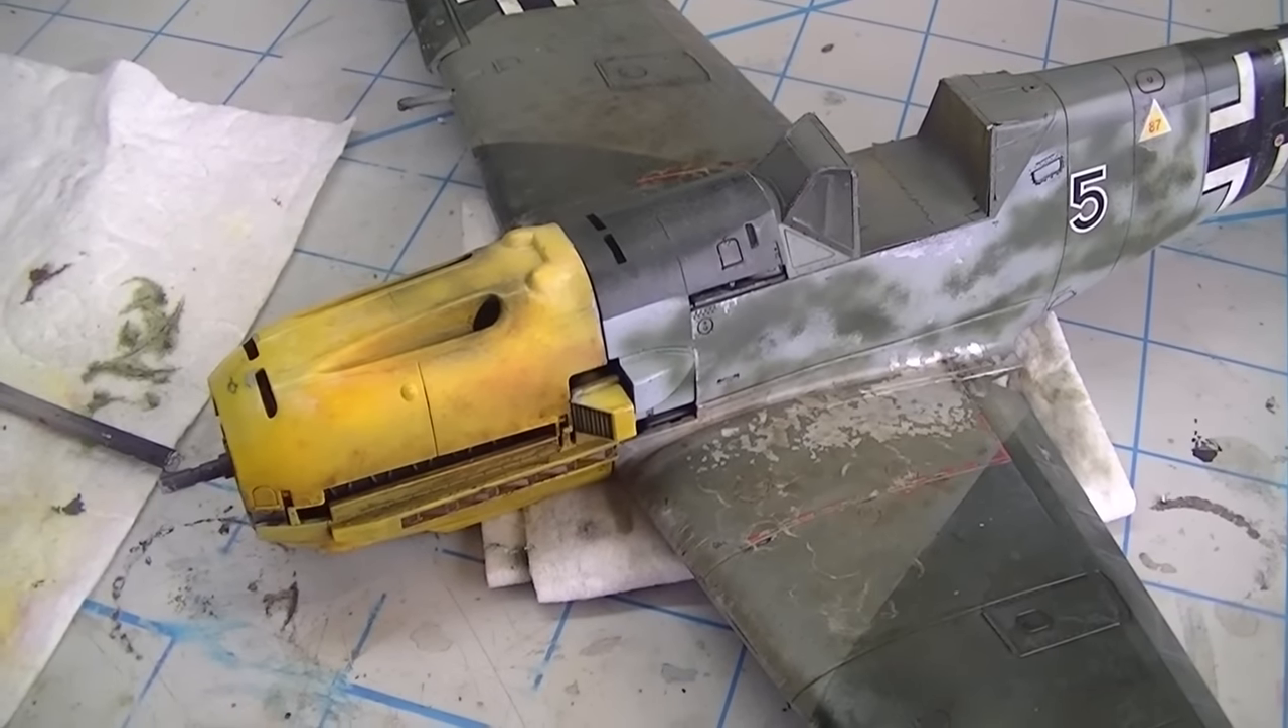First, you can see that I've got the cowlings kind of loosely in place.